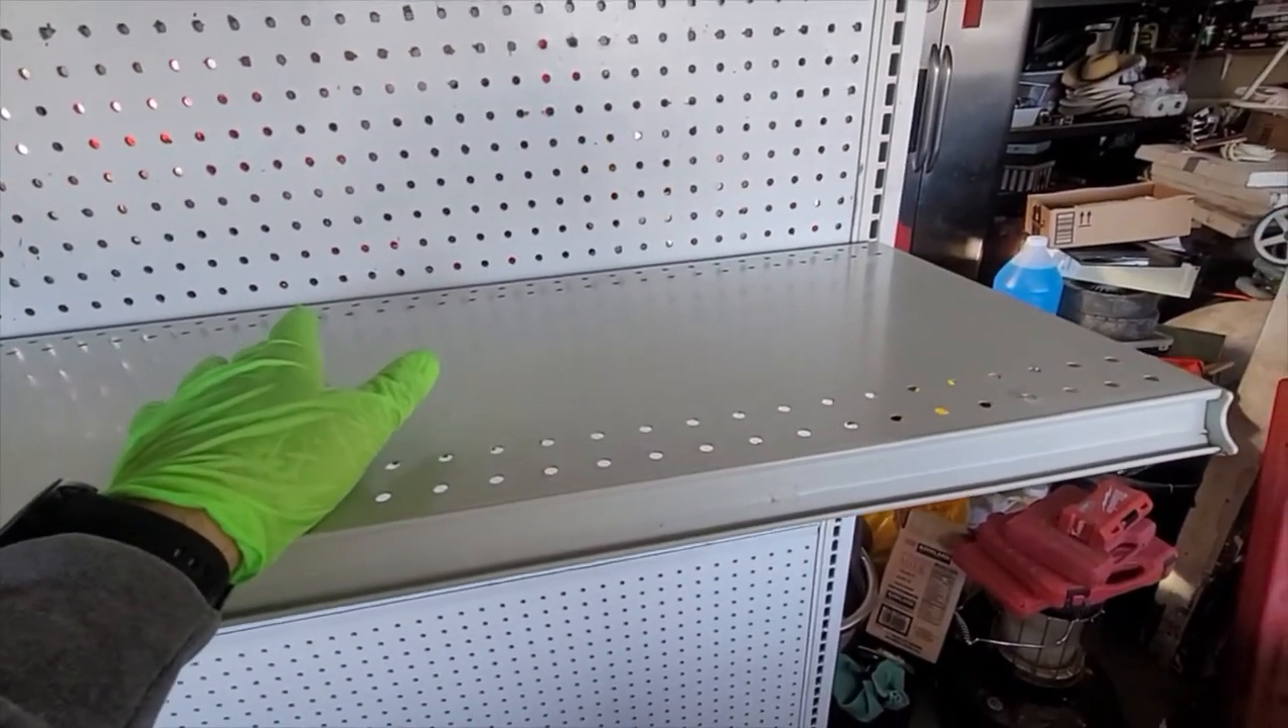And just like that the shelf is in and this will probably become my testing bed for at least the next little foreseeable future.